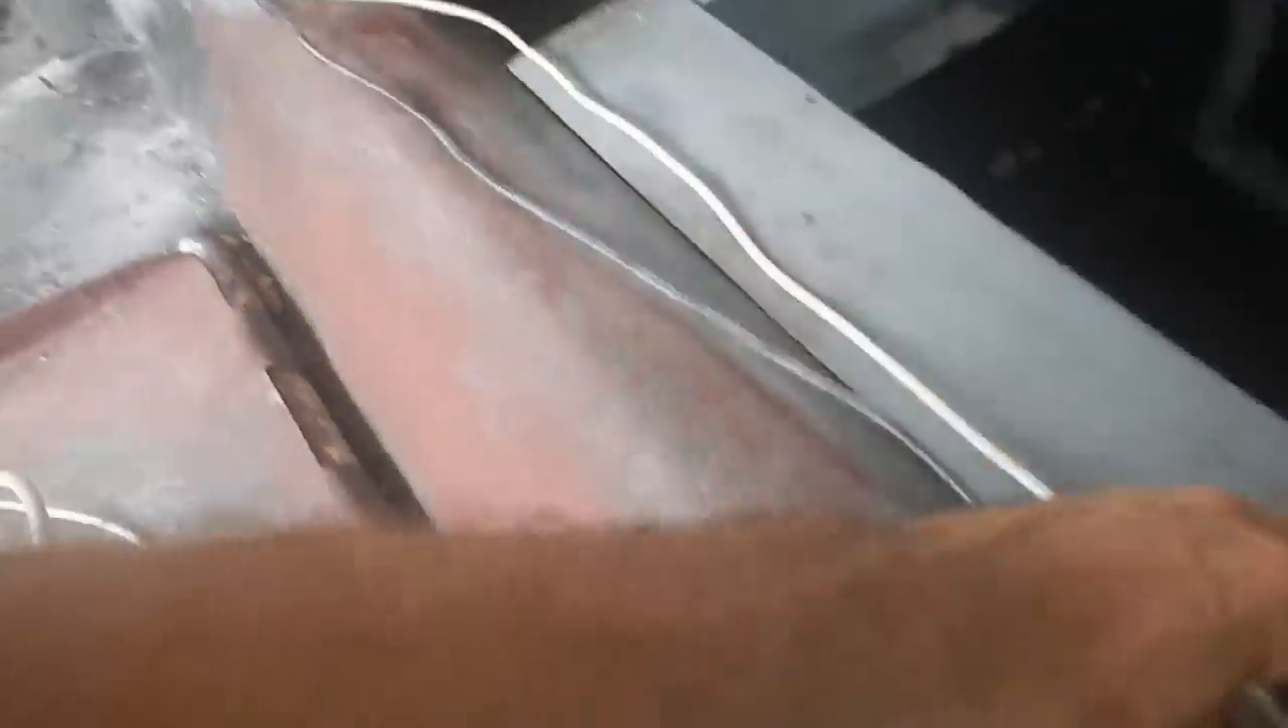Well, I still need to tuck my wires in and stuff.